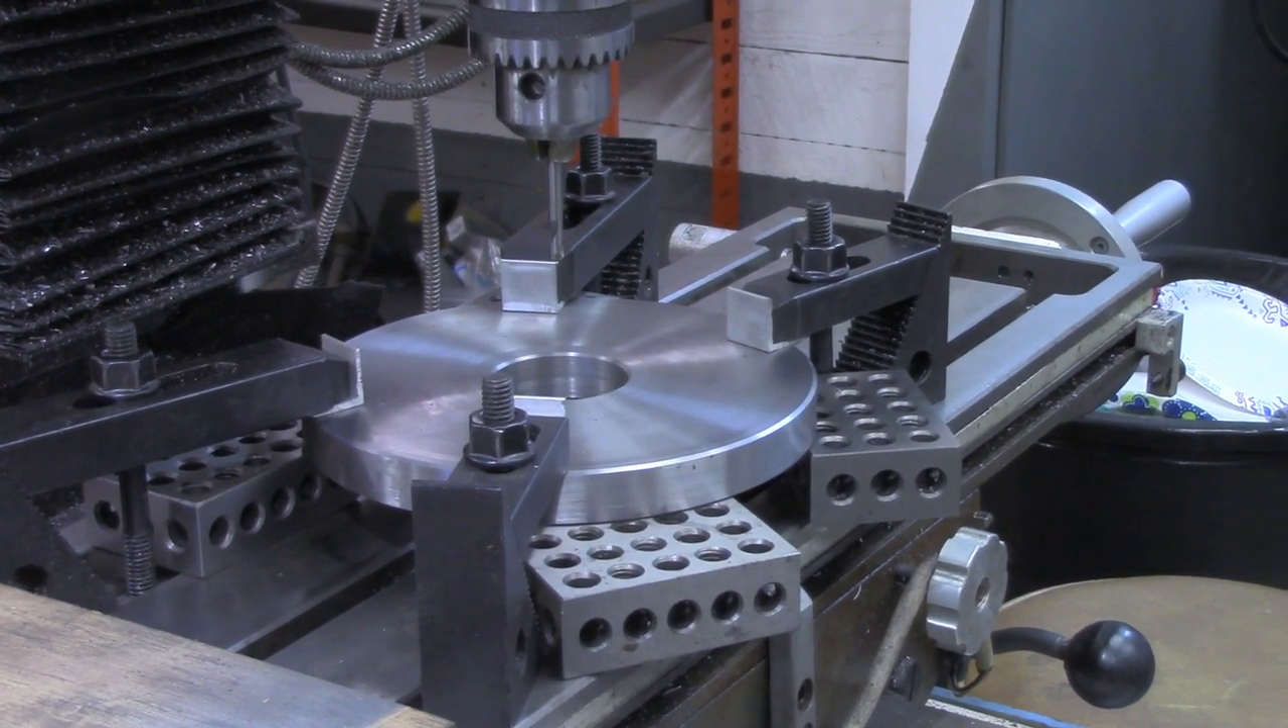I actually have the work piece on the mill table right now. I already got it mounted down, and I've got the center located.